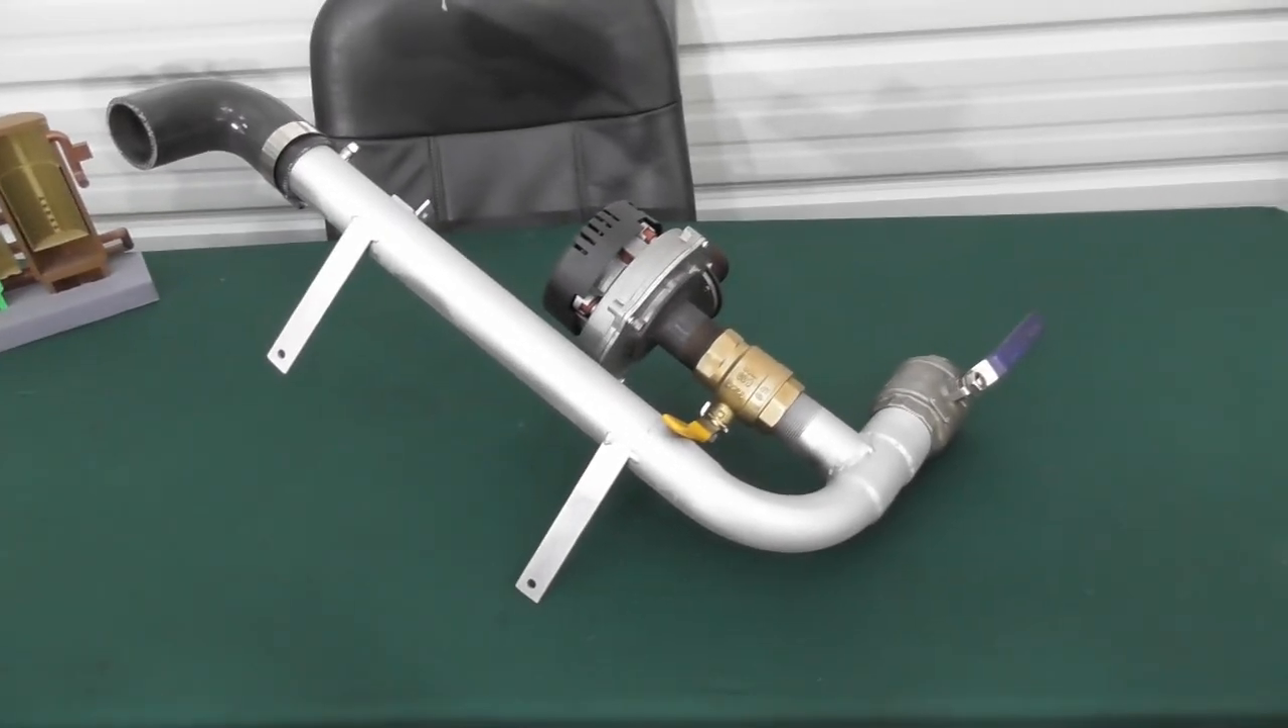So here we've got our final leak tested painted assembly and we've got the tabs support tabs on and we're starting the final assembly process.